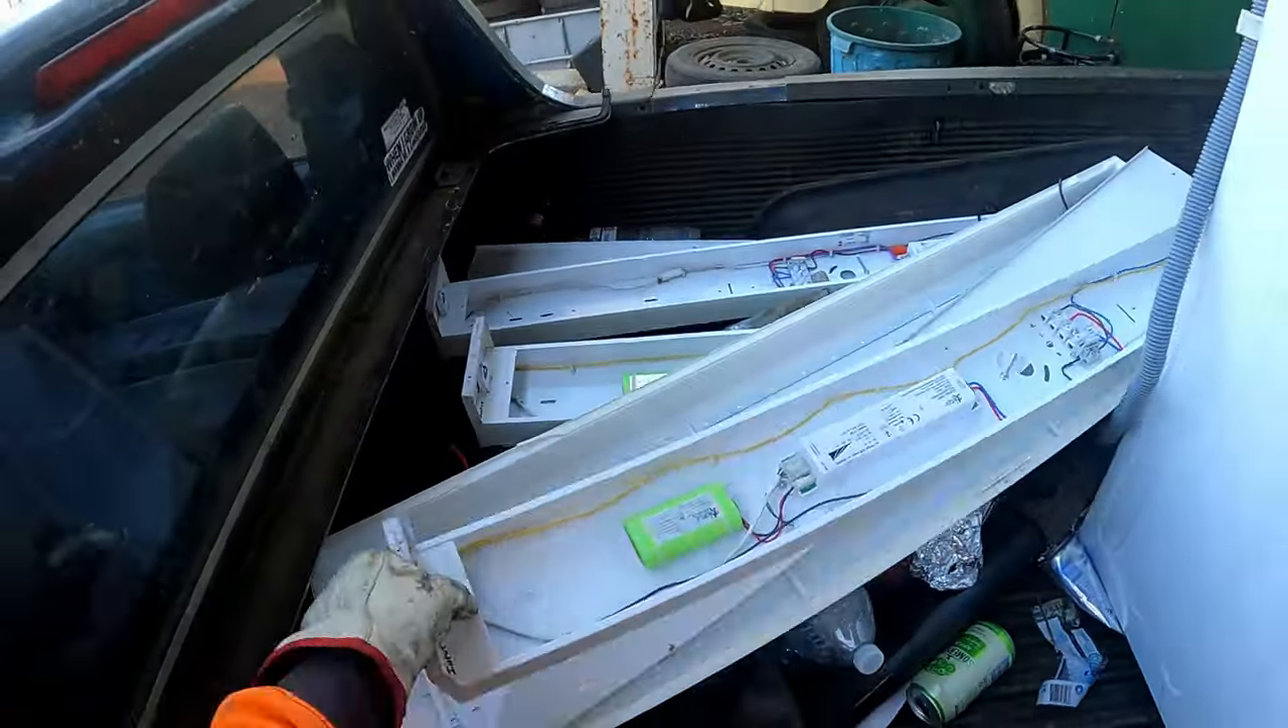Right now the light's got to be processed it's got to have all the wire taken off.